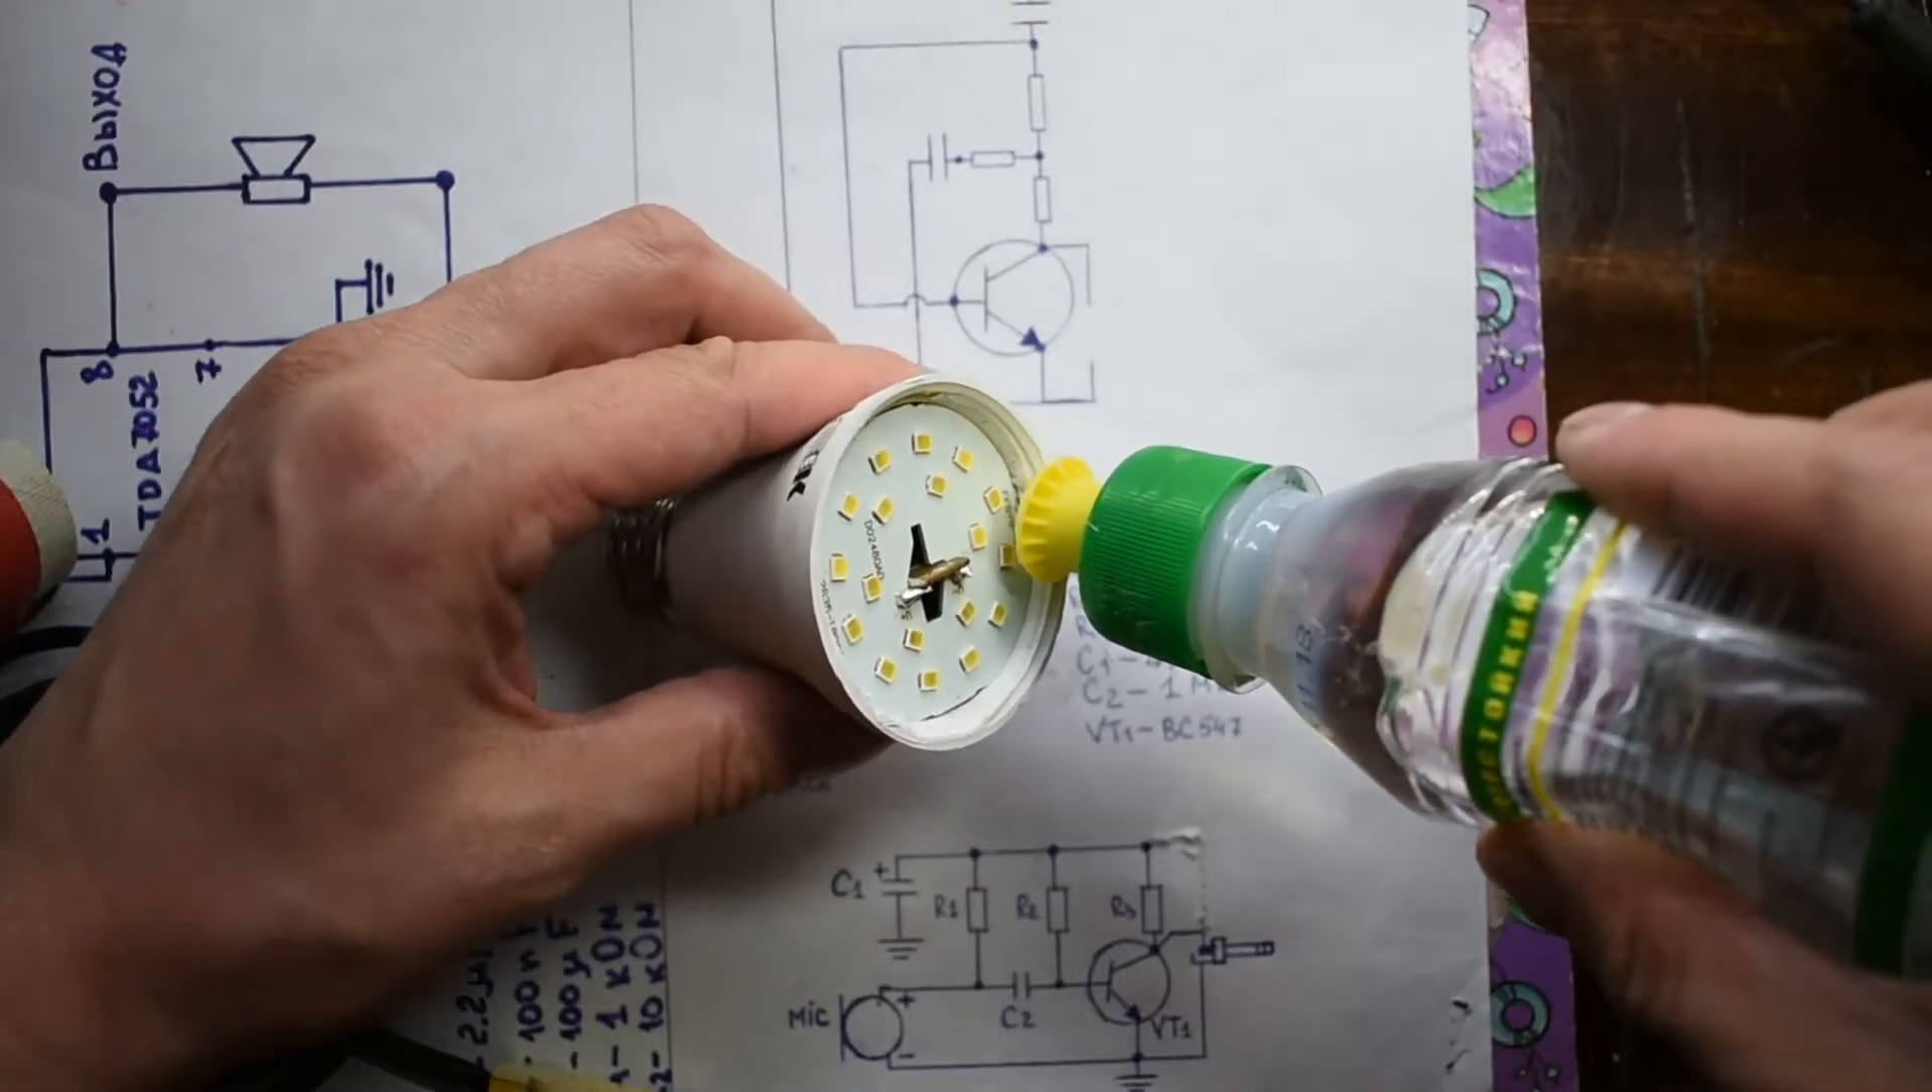Лампа прекрасно светит осталось сейчас вклеить колбу.